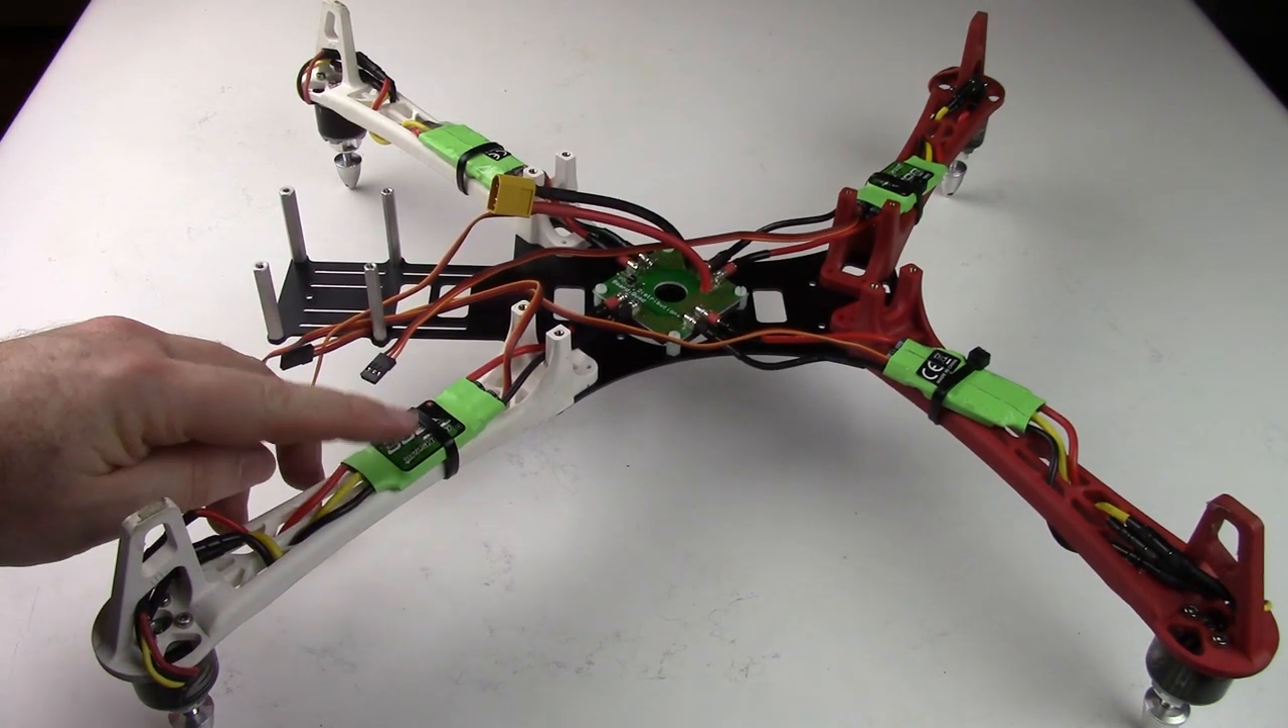So here it is the drivetrain of the copter is all assembled we have a main distribution power board we have an ESC and a motor on each arm.